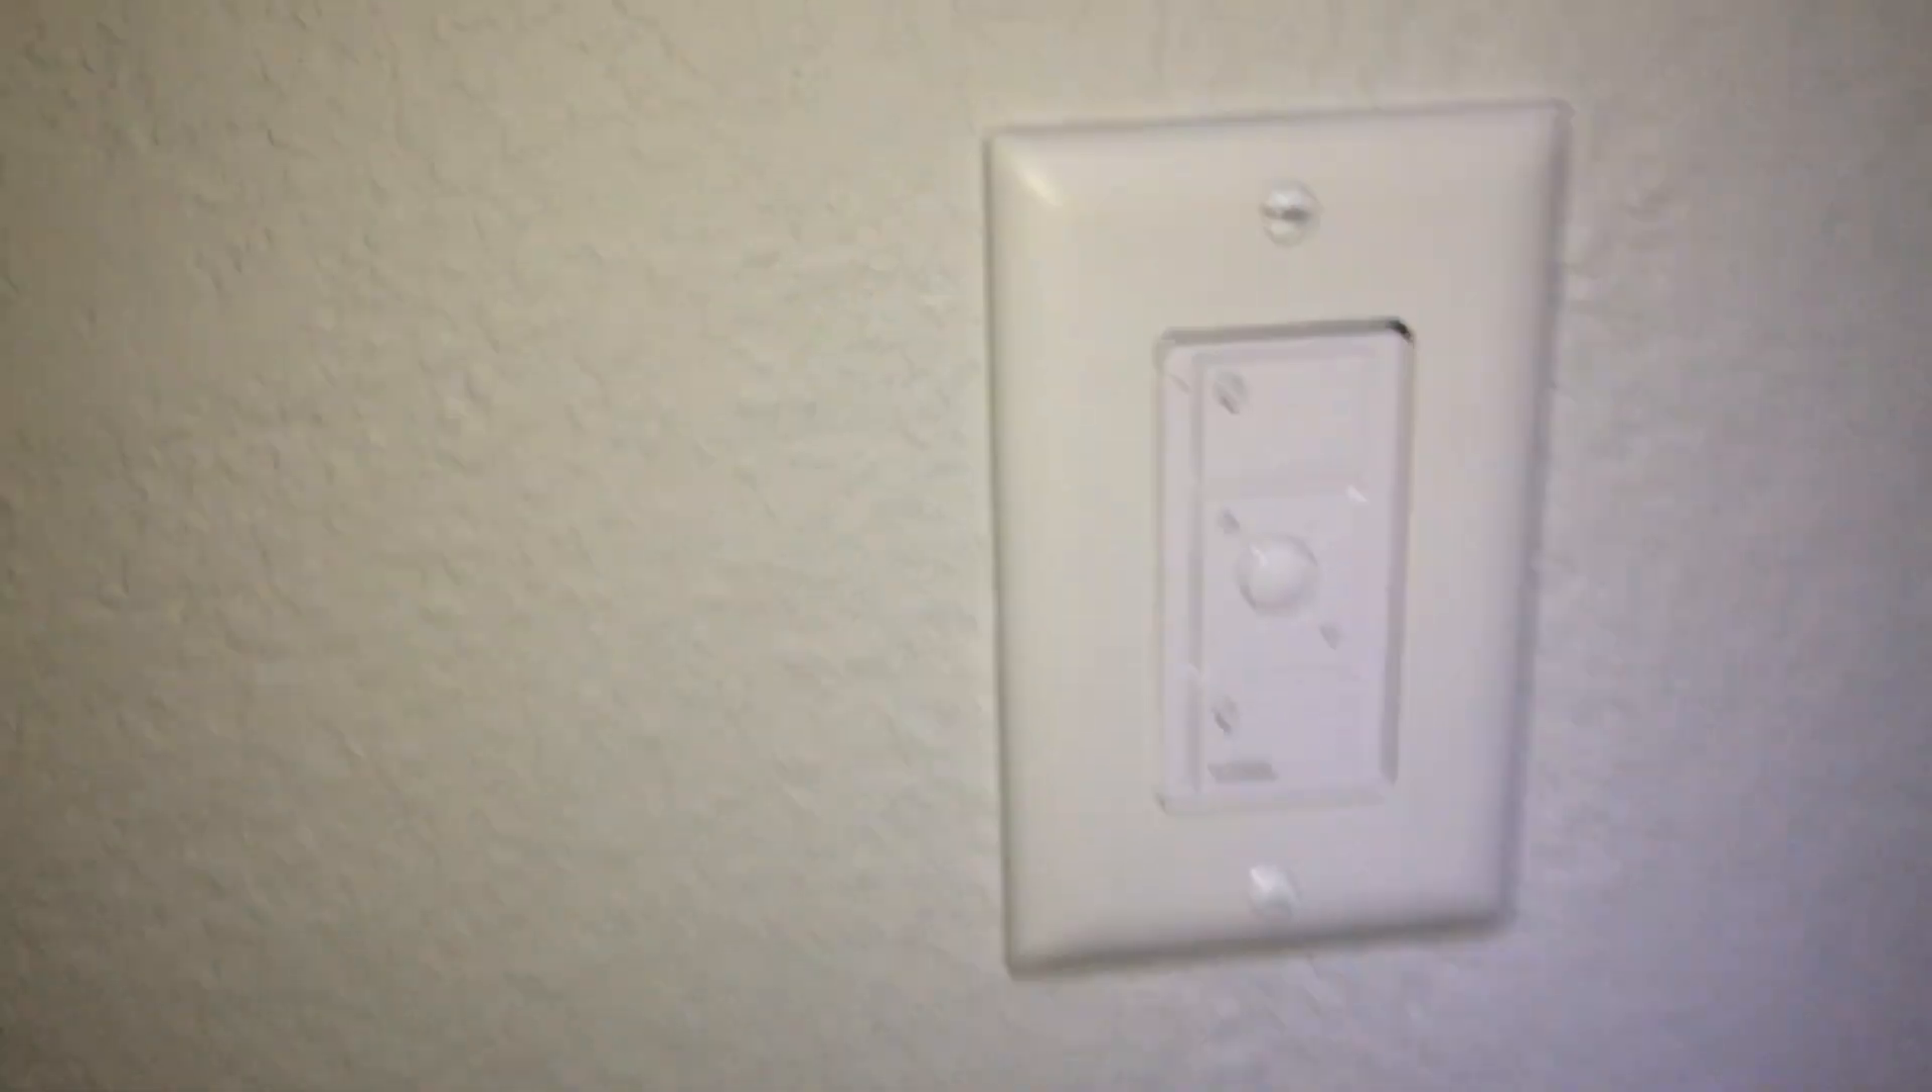That is a Pico remote installed in place of a three -way switch.